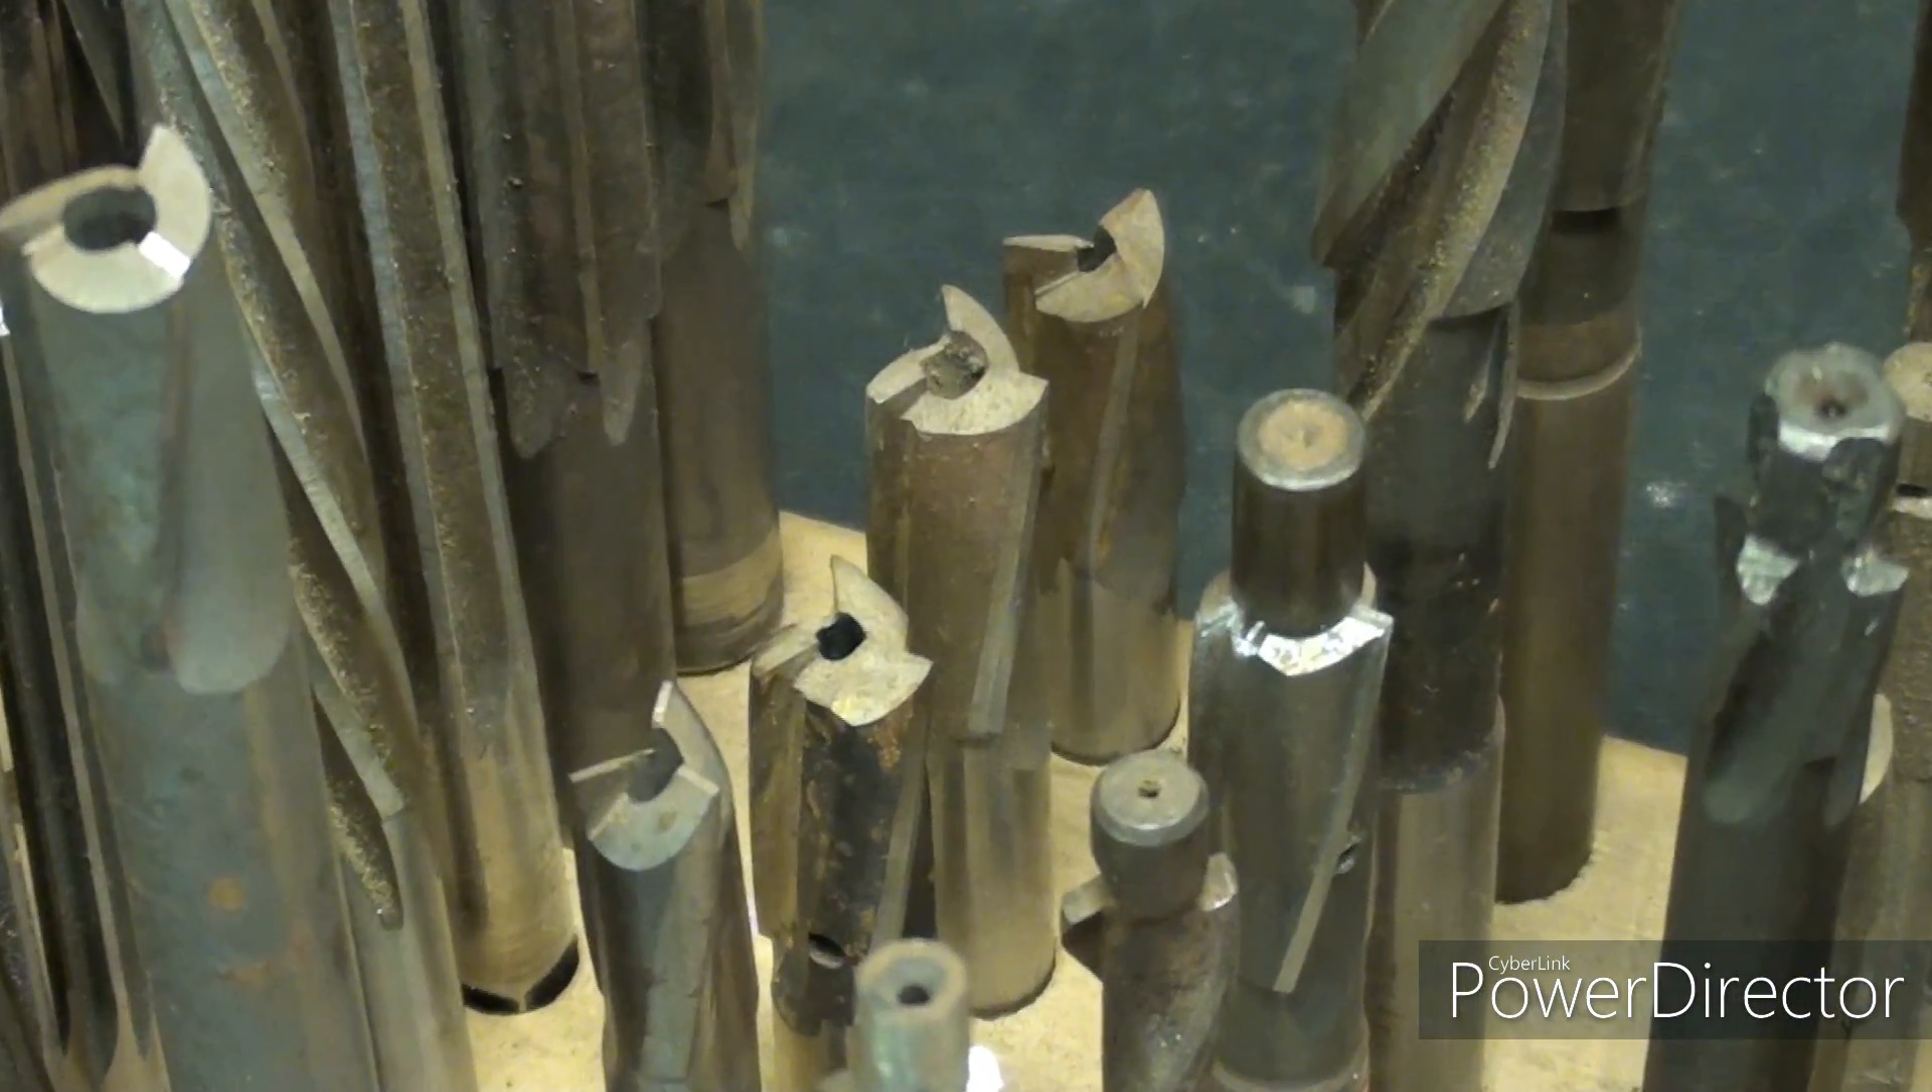Now, if we look down on this complete set here, you're going to see a whole bunch of counterbores that do not have pilots in them.